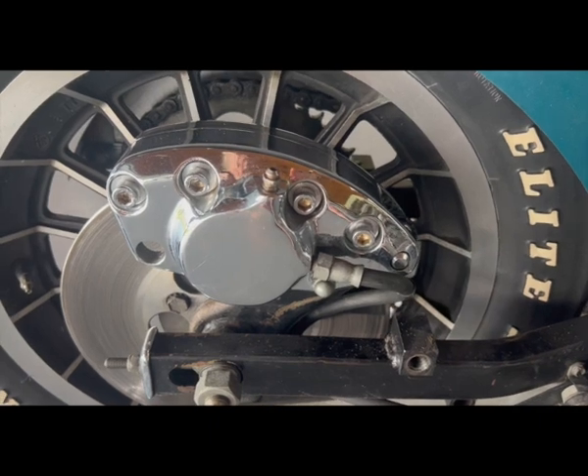Tighten all your bolts down and boom, you got your rear caliper back on your rotor.